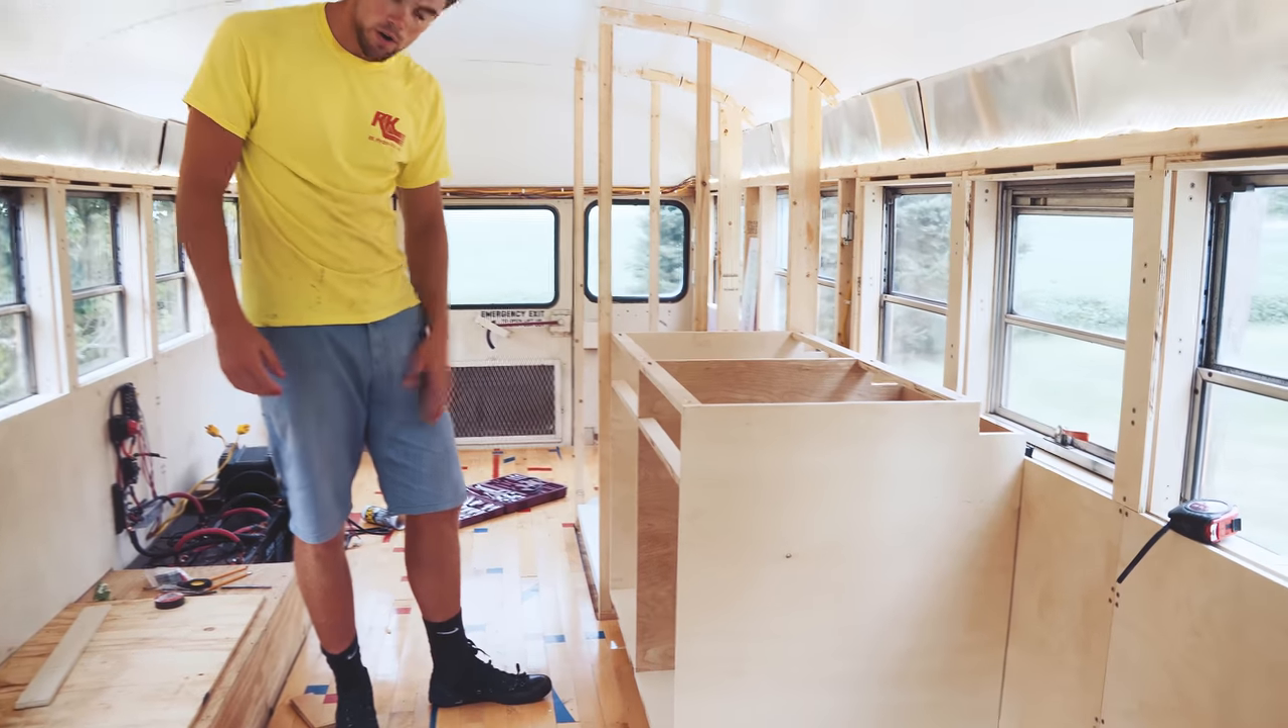All right so we just finished up the carcass of the kitchen counter.